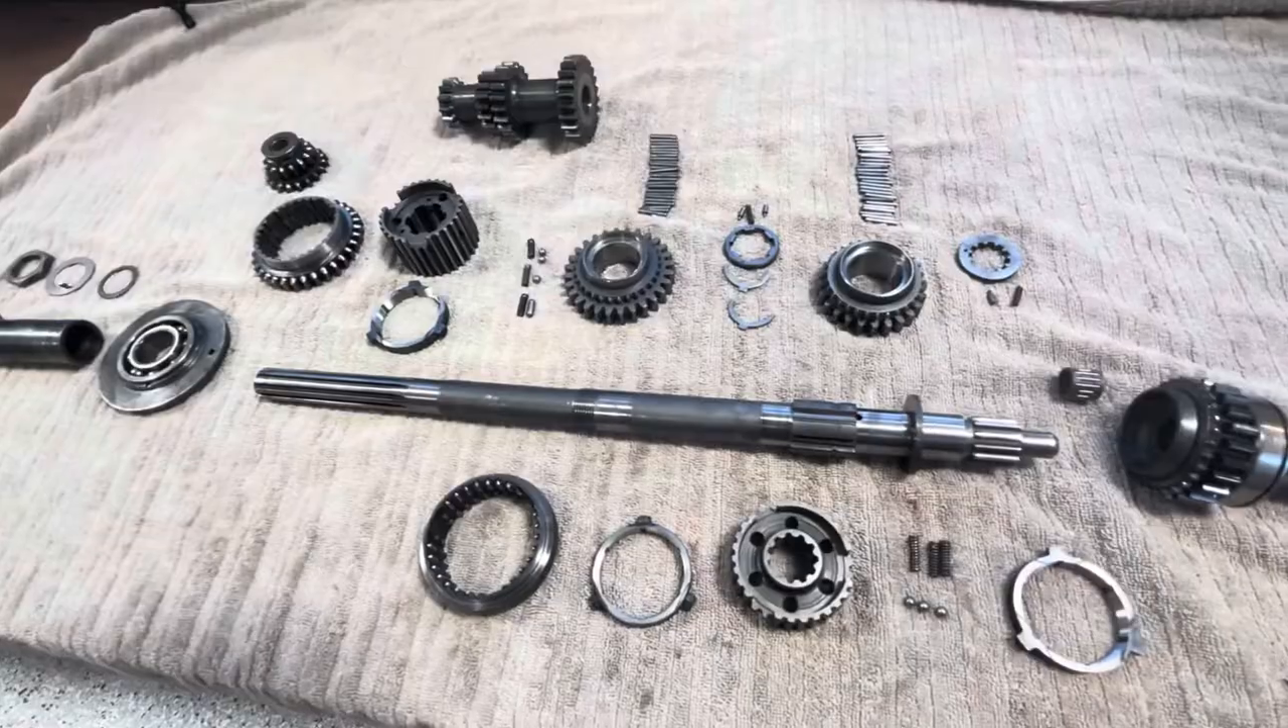You know first thing is obviously I've got the gearbox completely apart and so if you haven't accomplished that yet you know watching this video should help you learn.